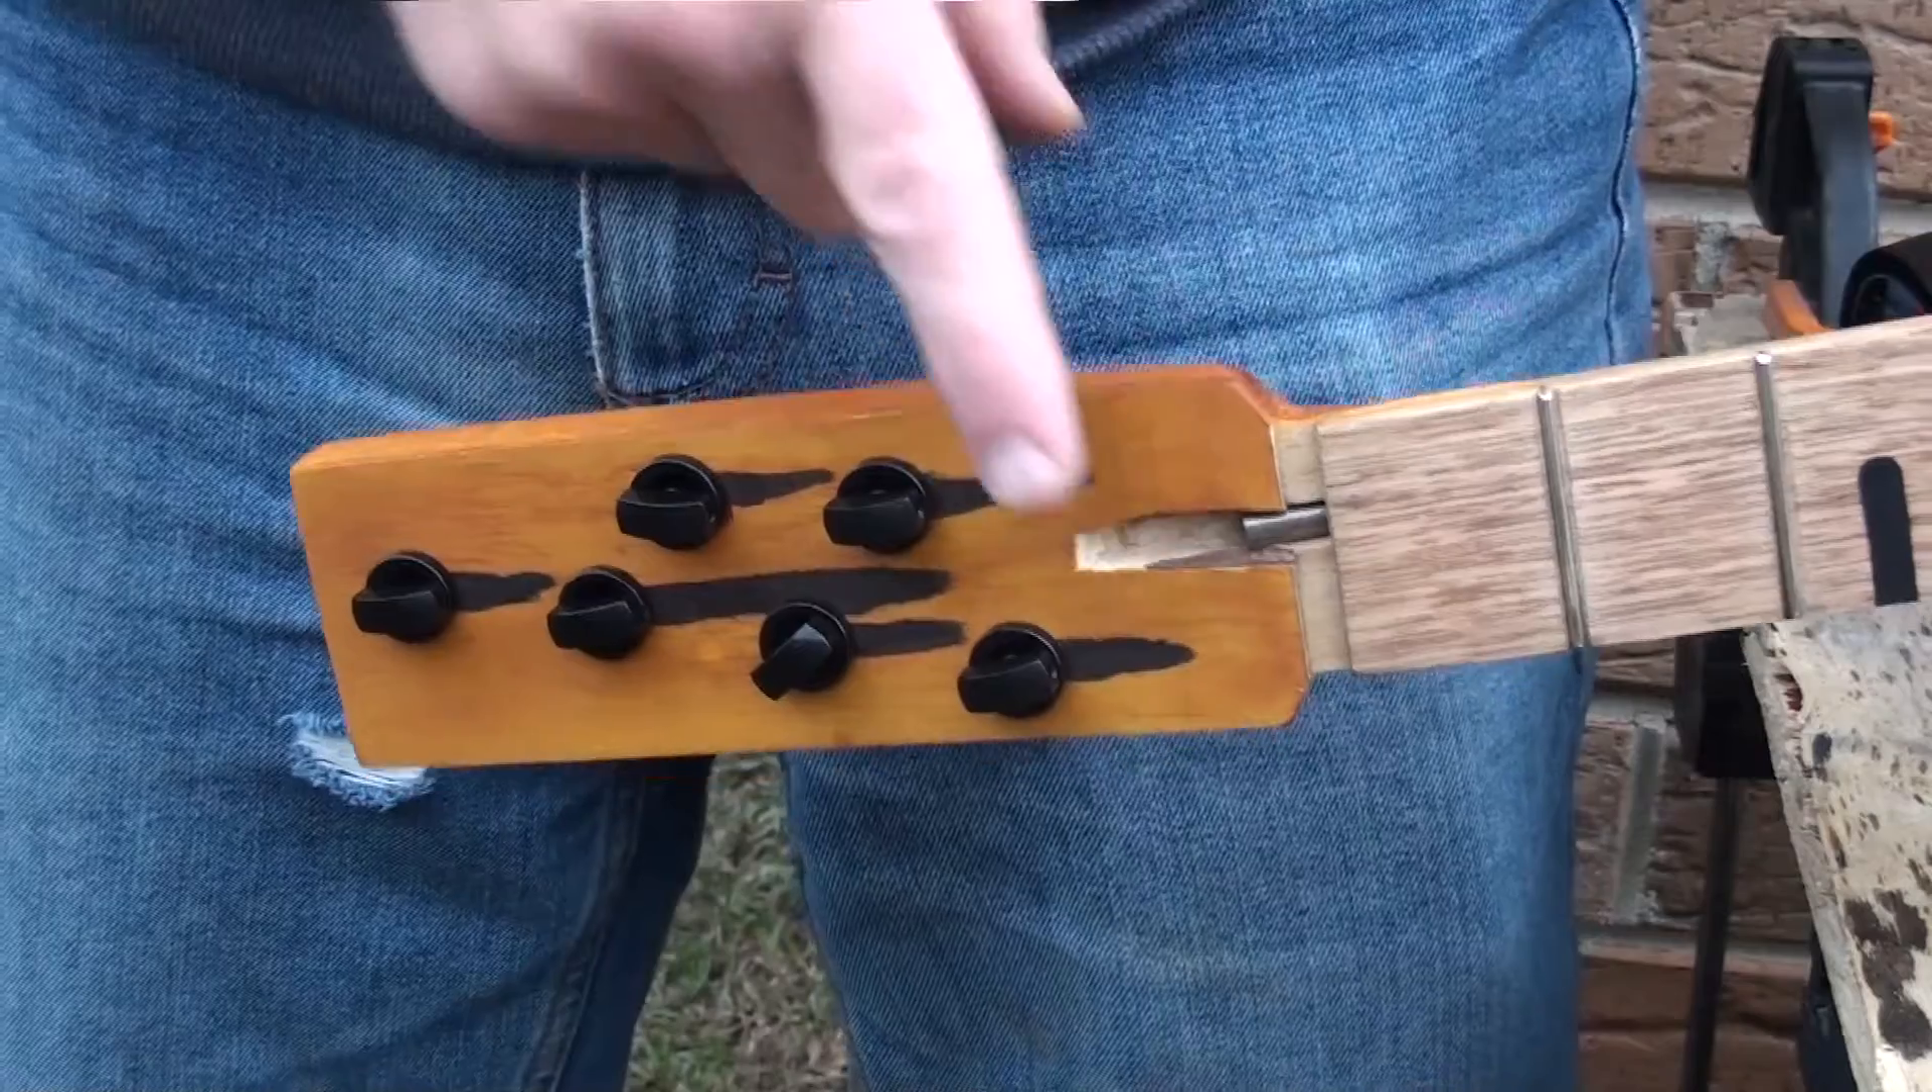I haven't got a nut in yet.